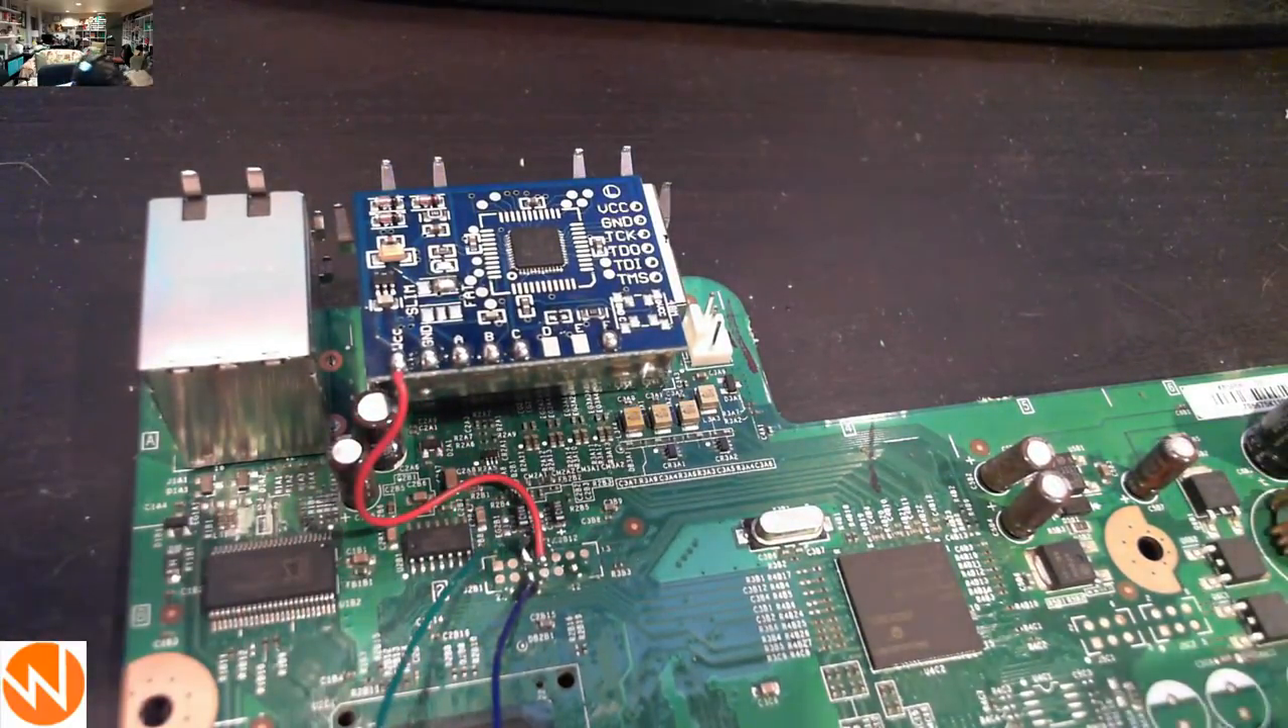And our power wire is now connected.